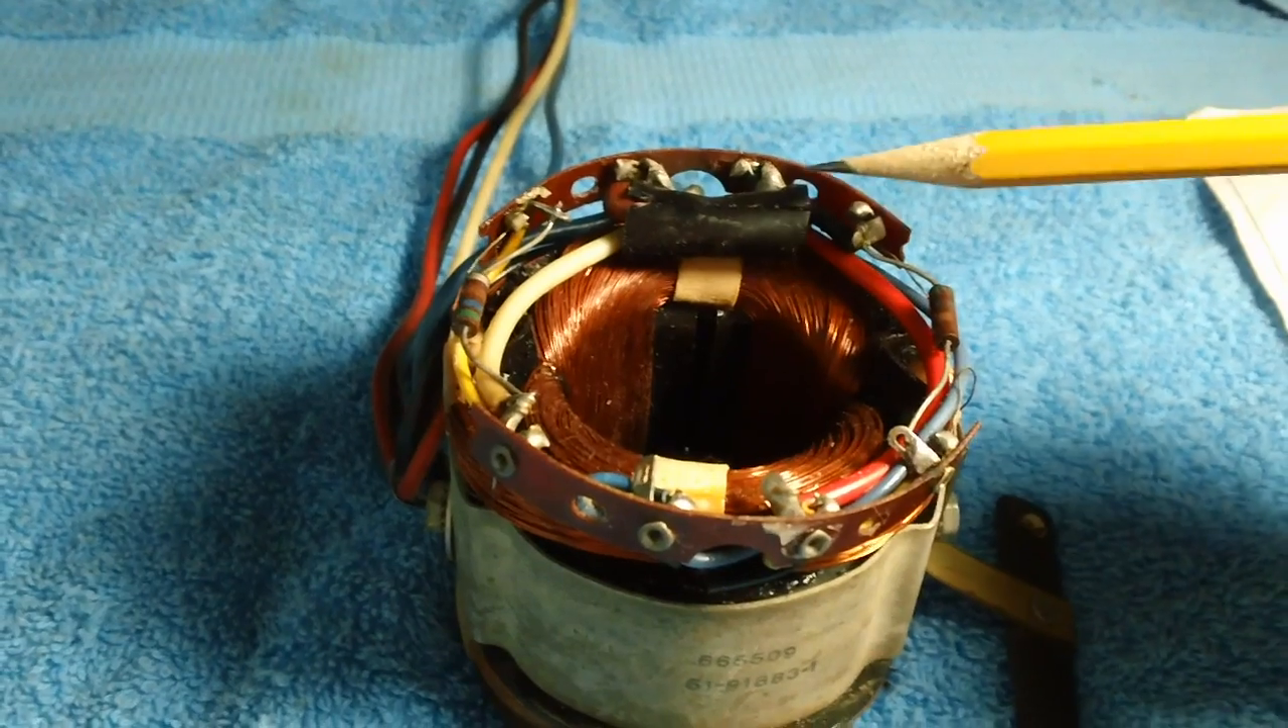Well, the old yoke is out of the TV.